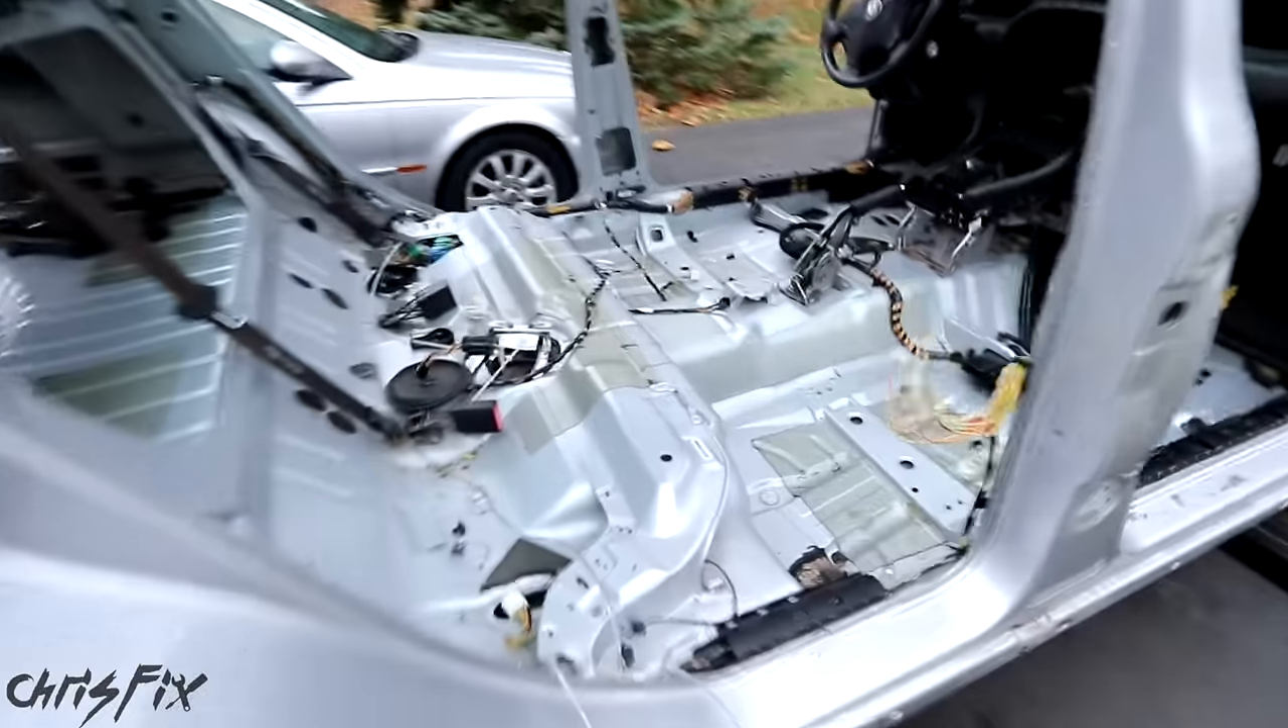Now the parts car has been stripped of almost everything.